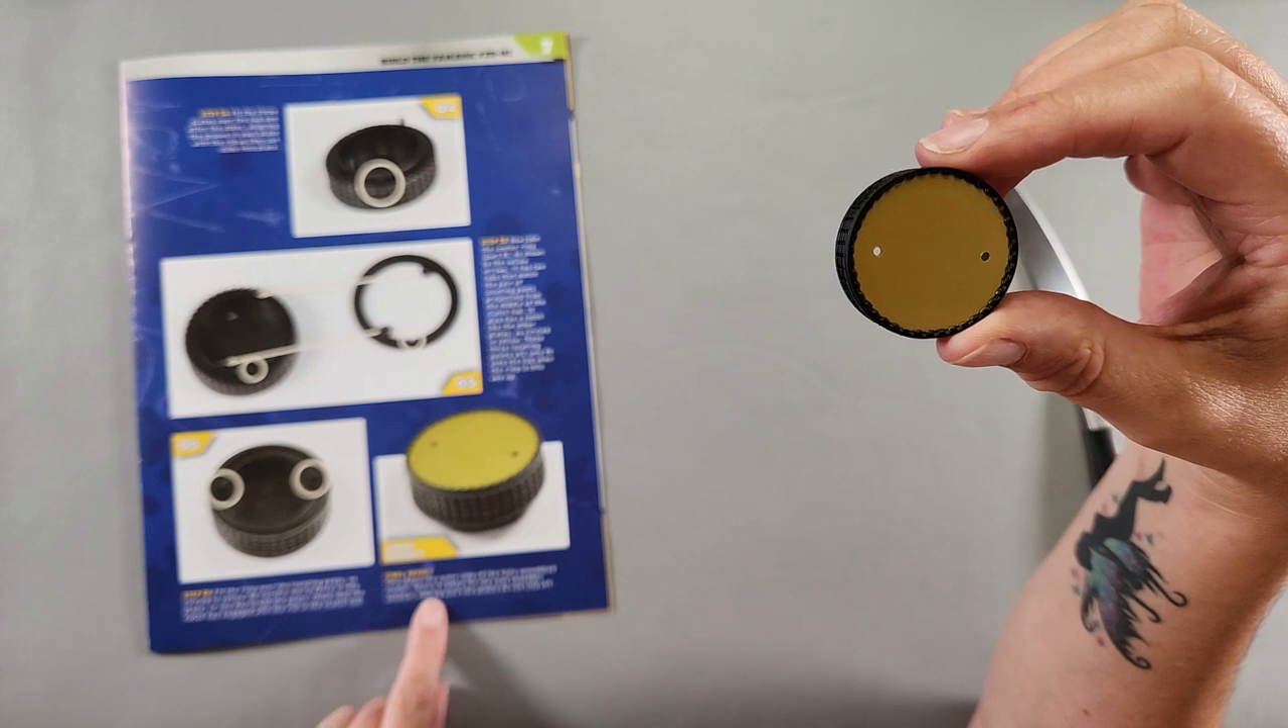Final result, this shows the outer side of the fully assembled clutch.